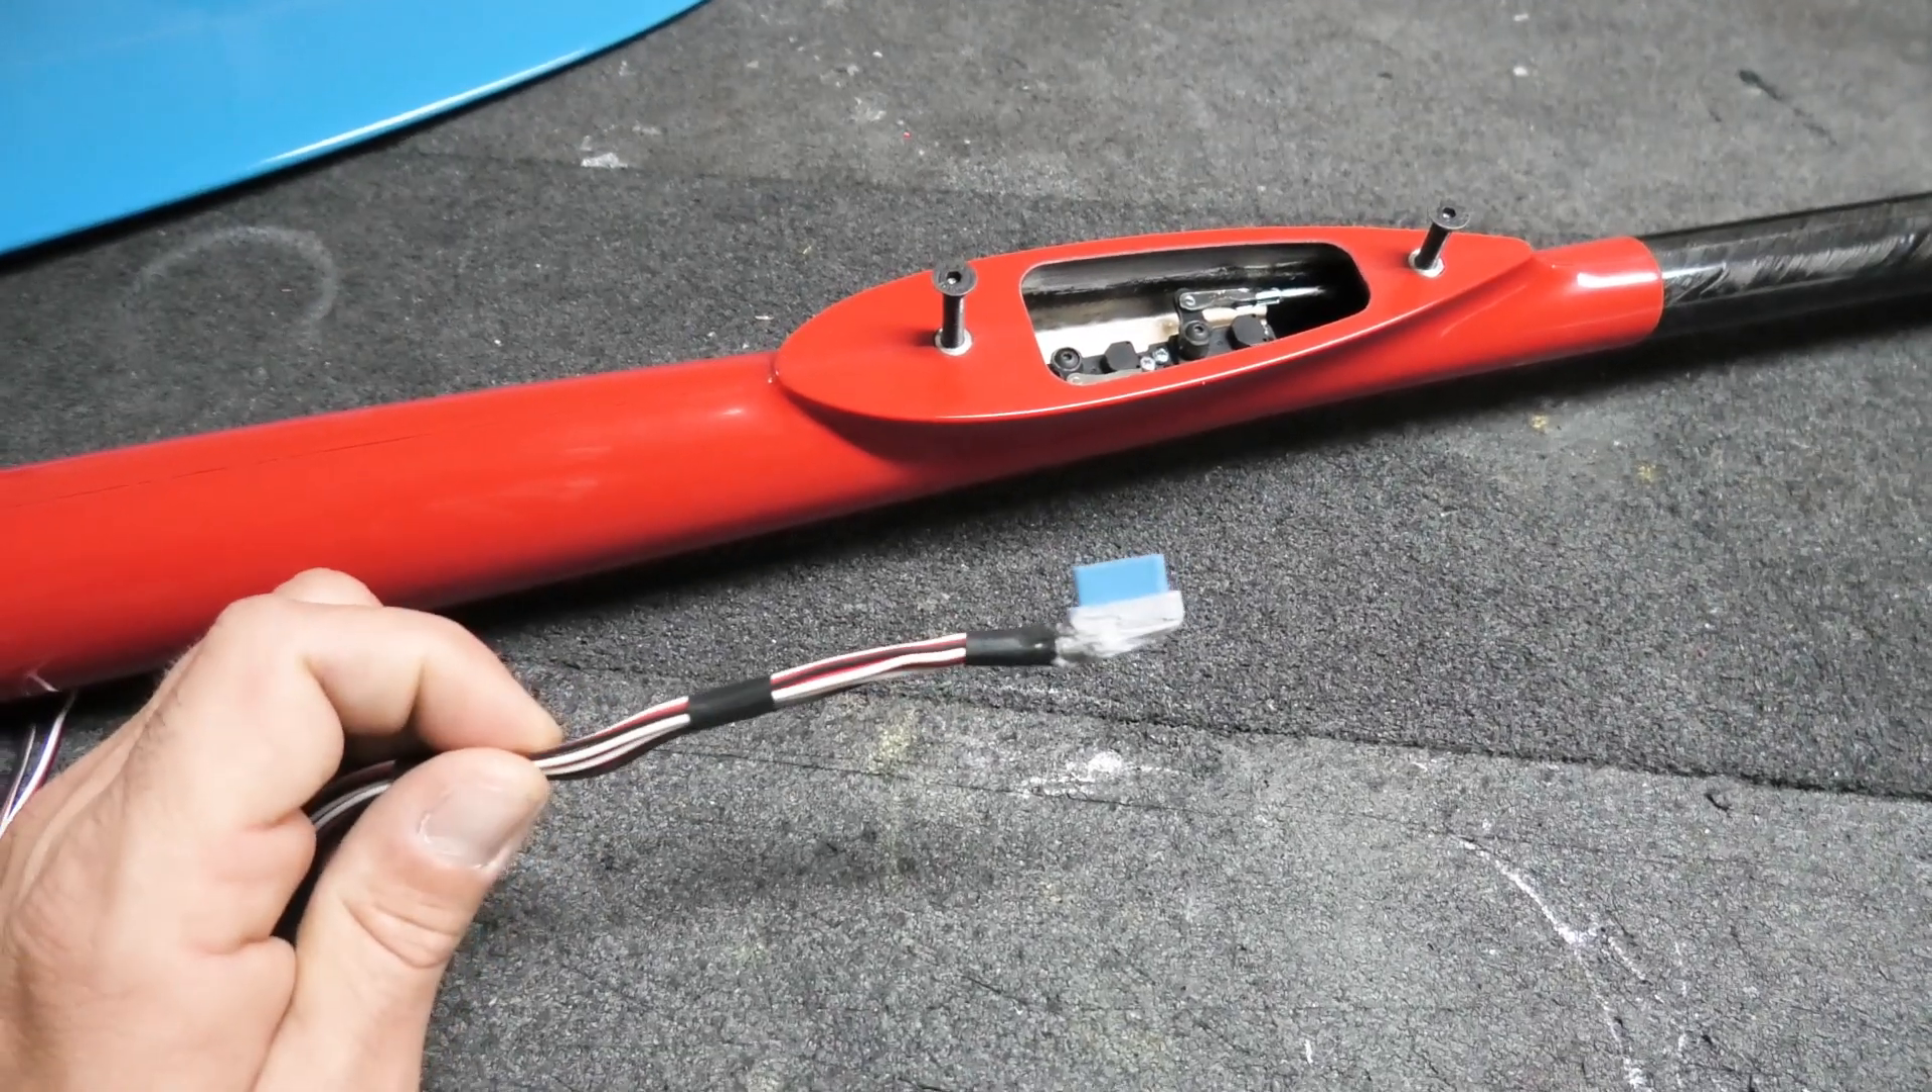Alright, I have made up the fuselage side wiring harness.